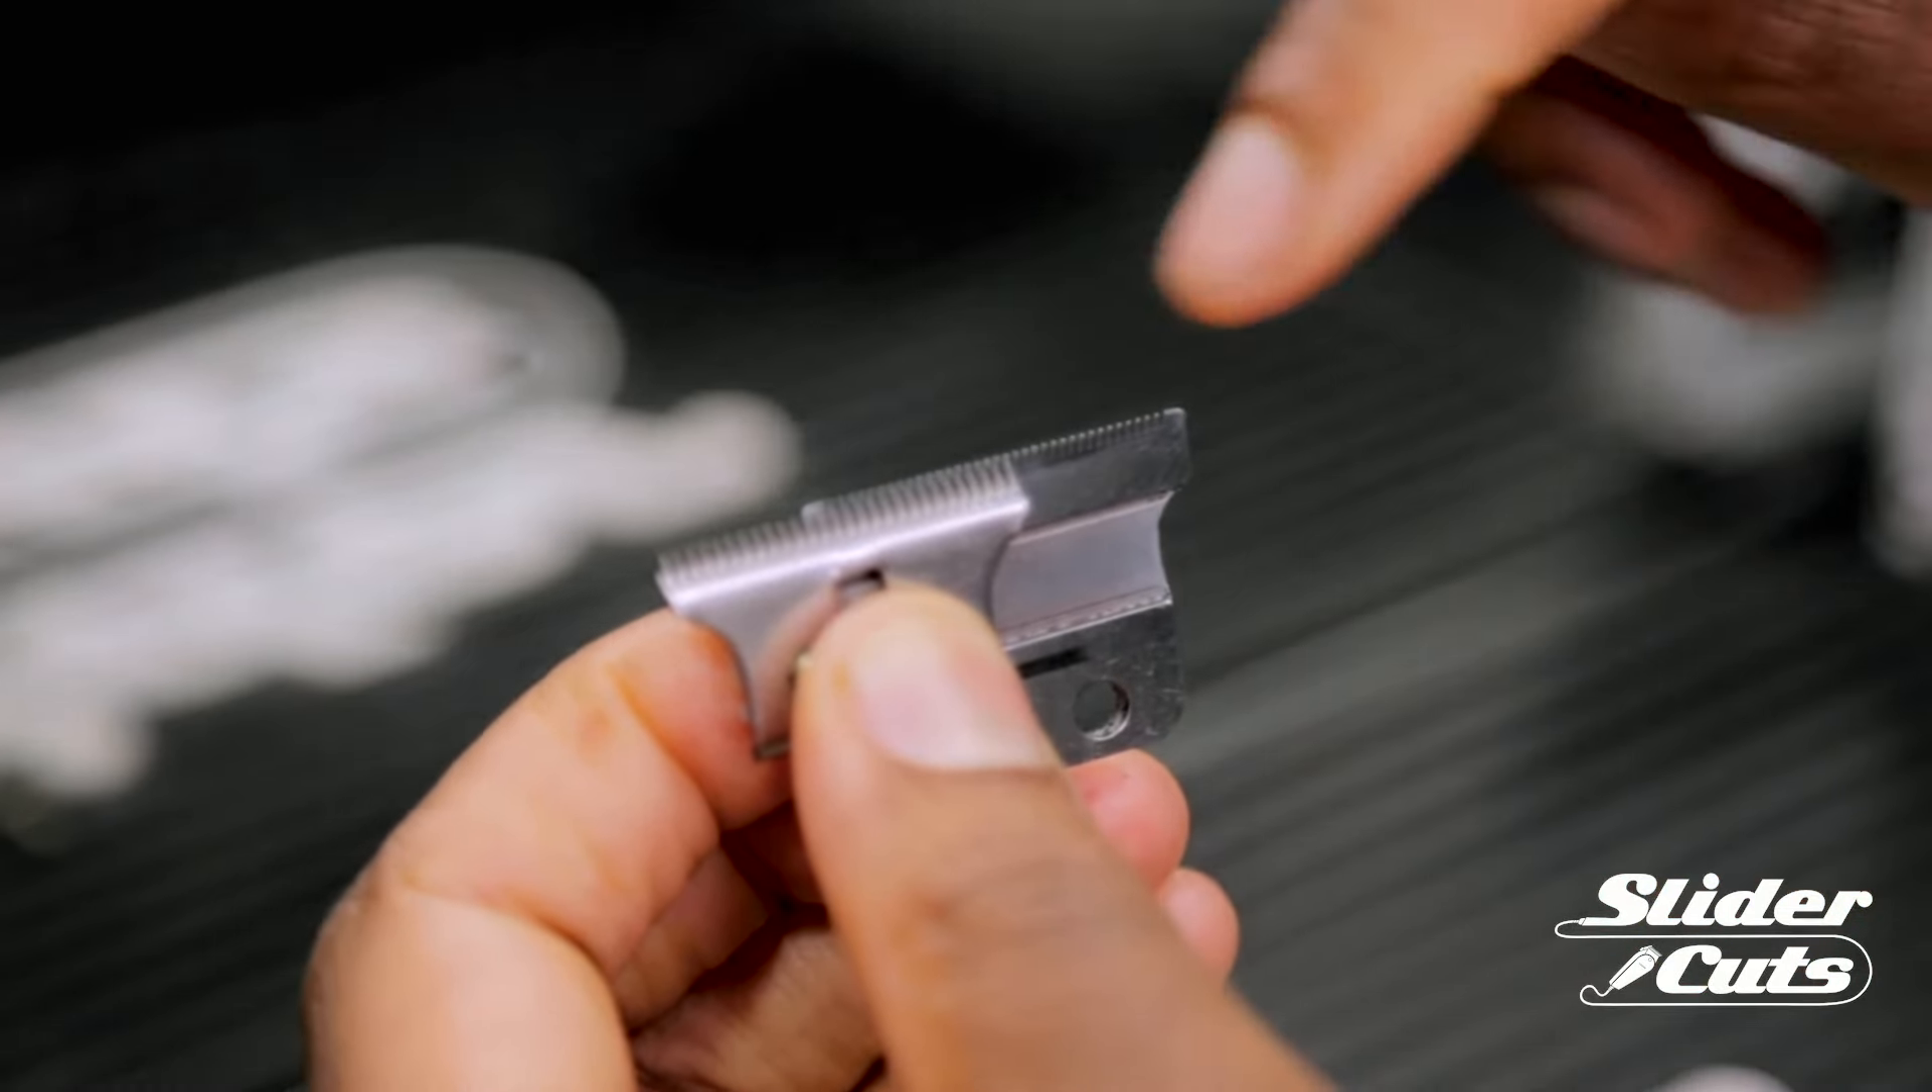If you look, guys, clearly, can you see that this blade is lower than the back blade?